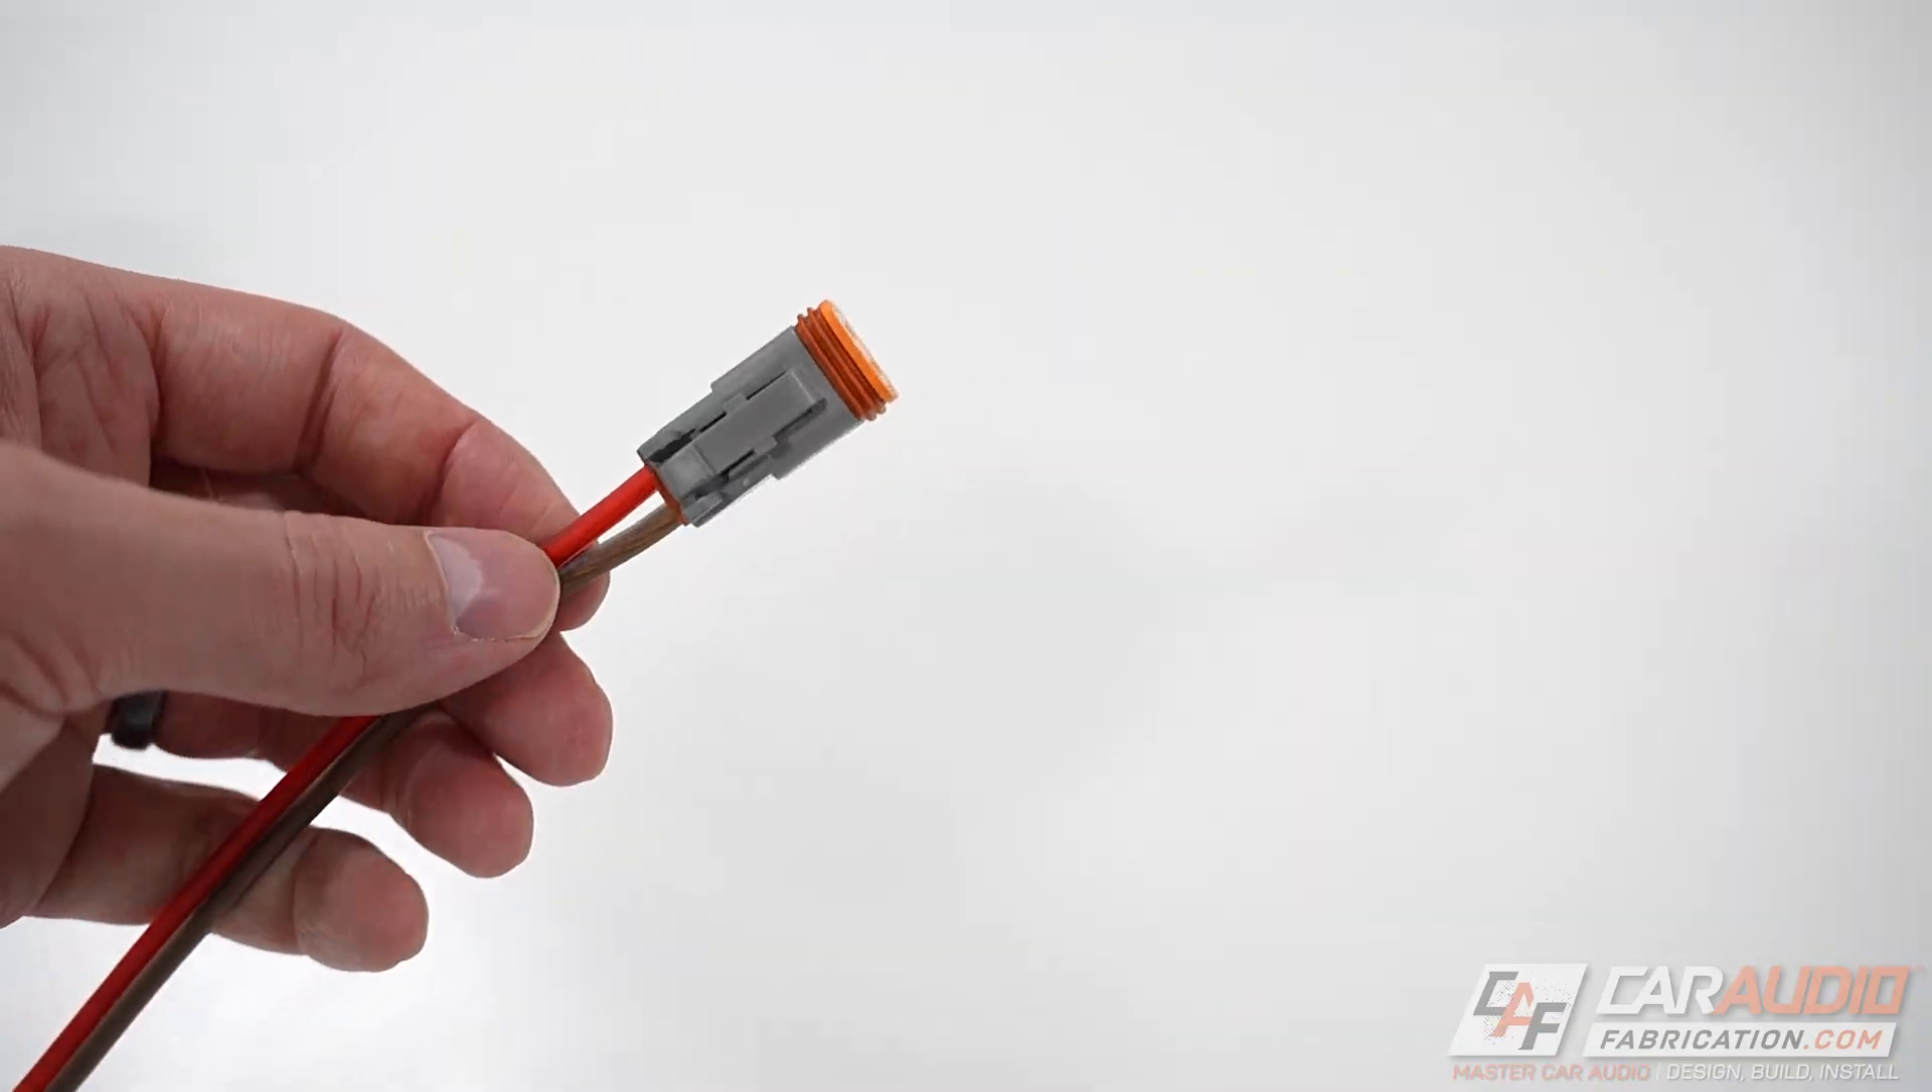So here we have it. The male side plug connector is now complete.